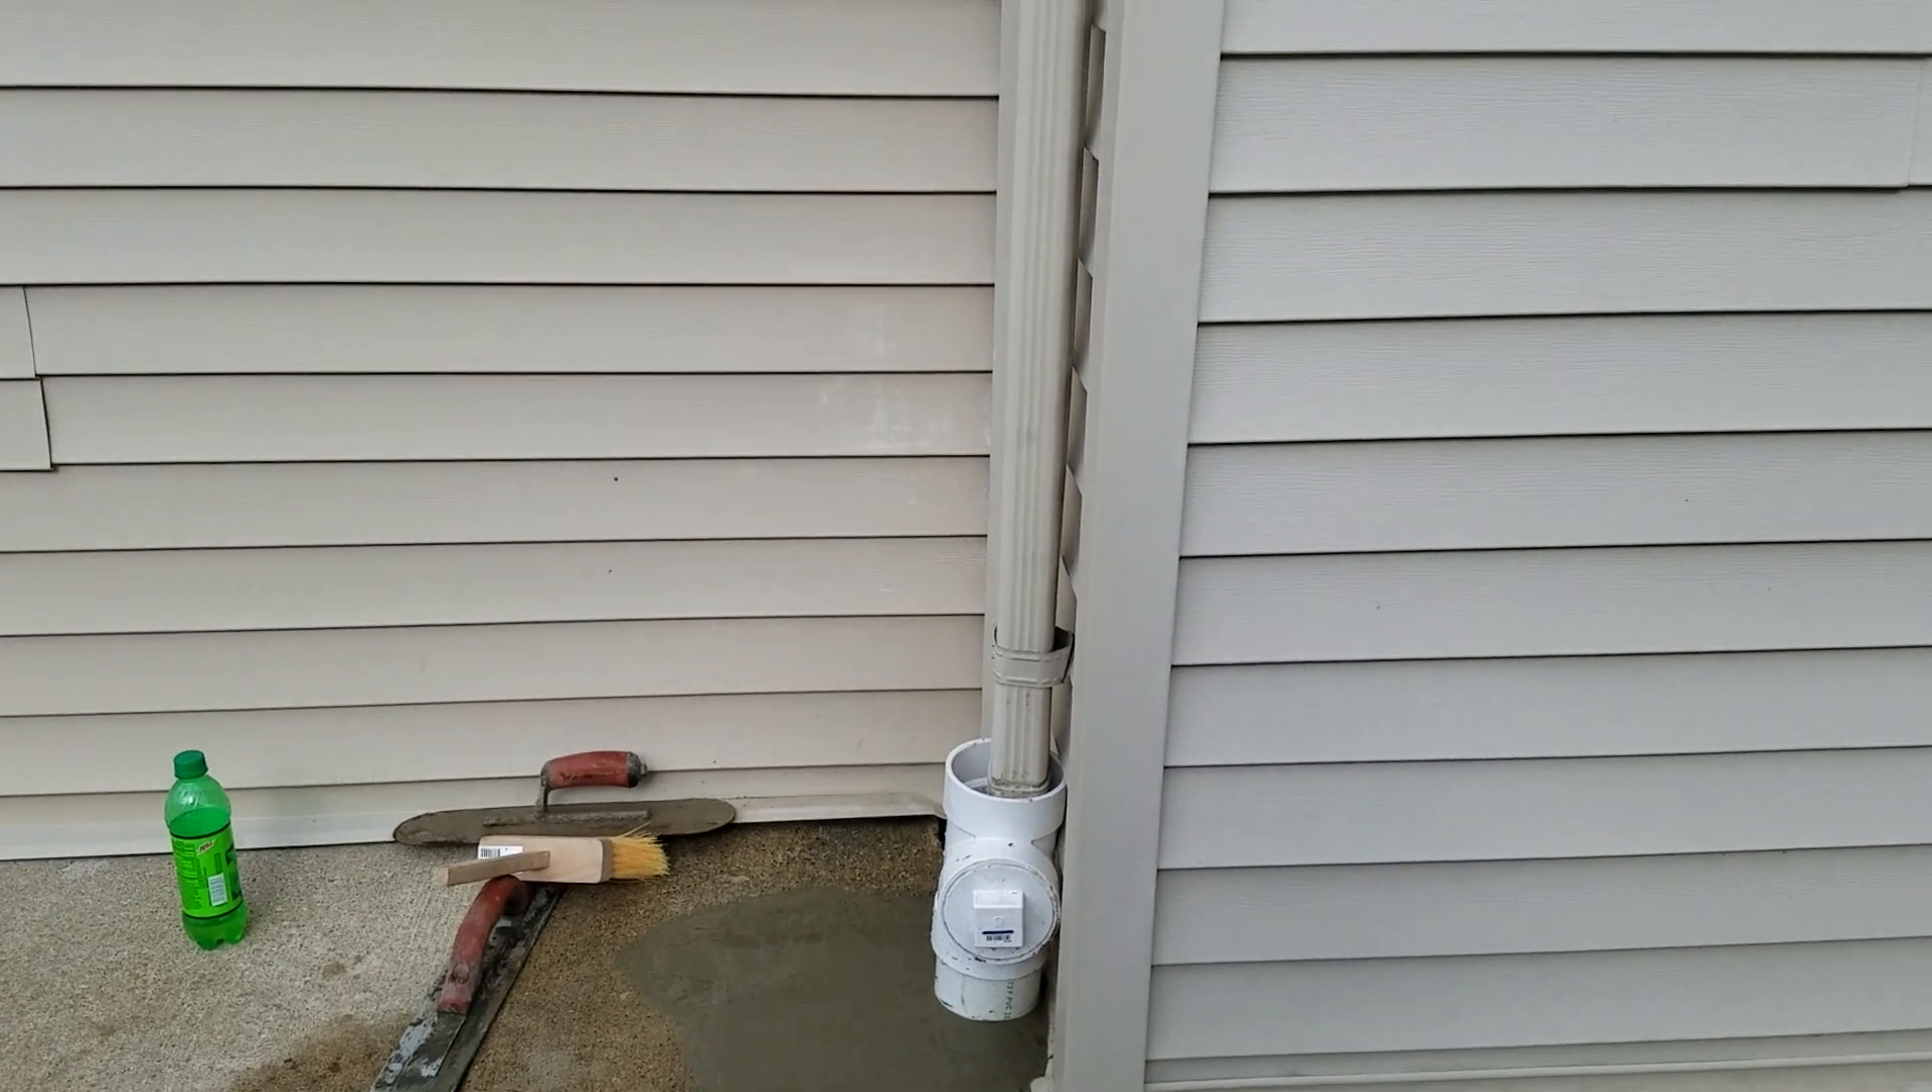We cut the concrete right there and we put a clean out.